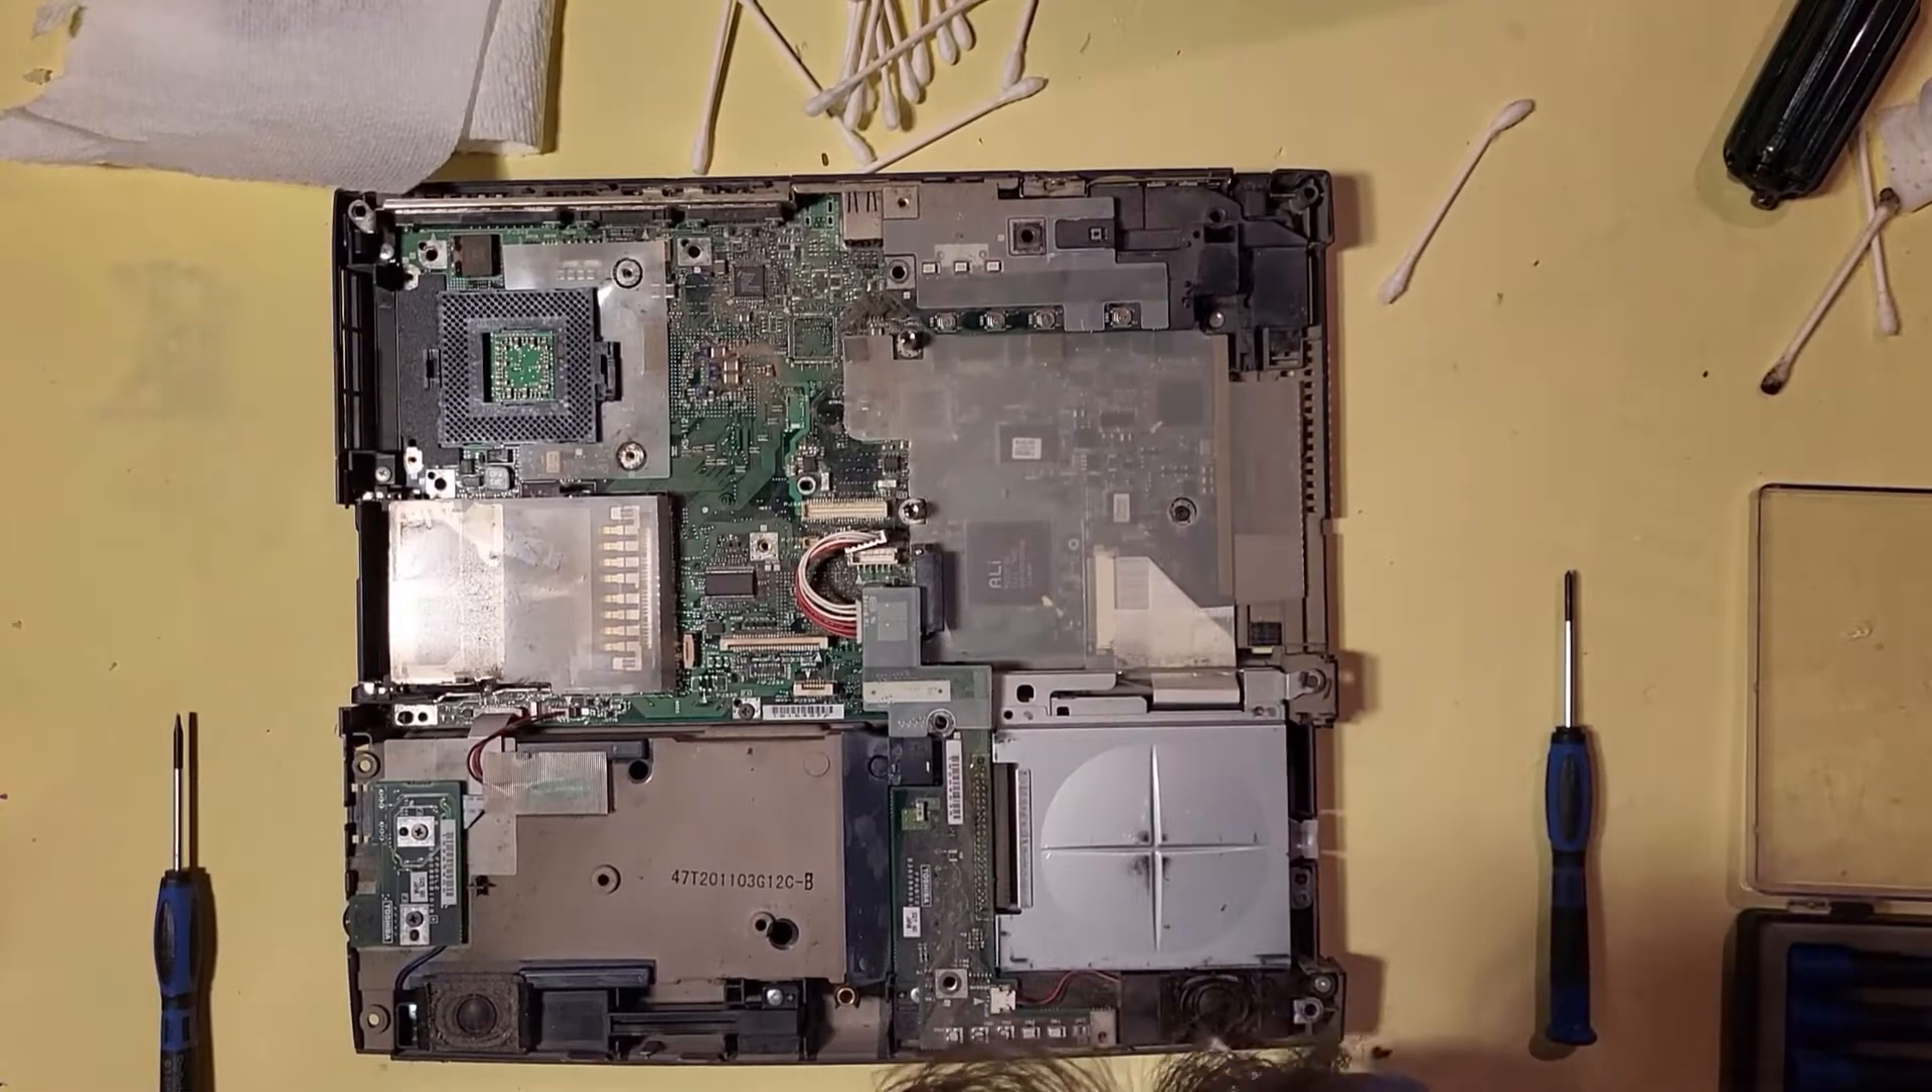And then eventually I was able to separate the screen and the top bit from the motherboard, which is still in the bottom bit.